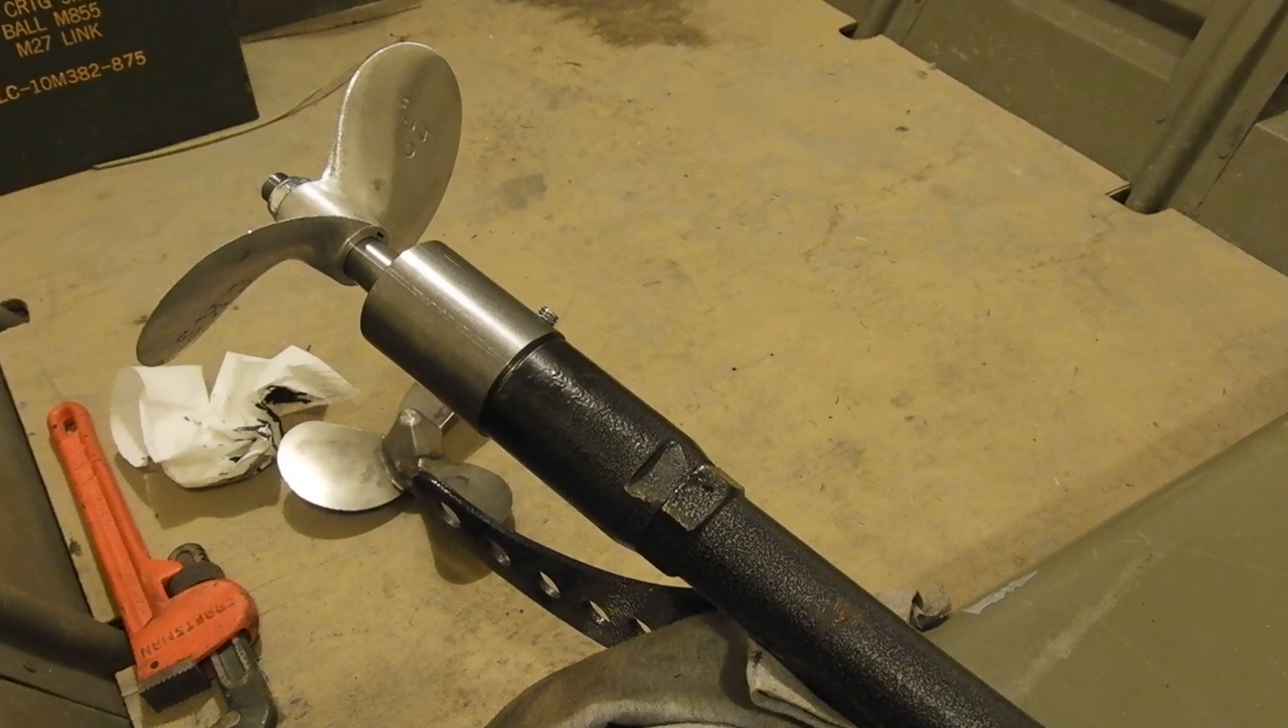And there you have it. Prop adapter on.